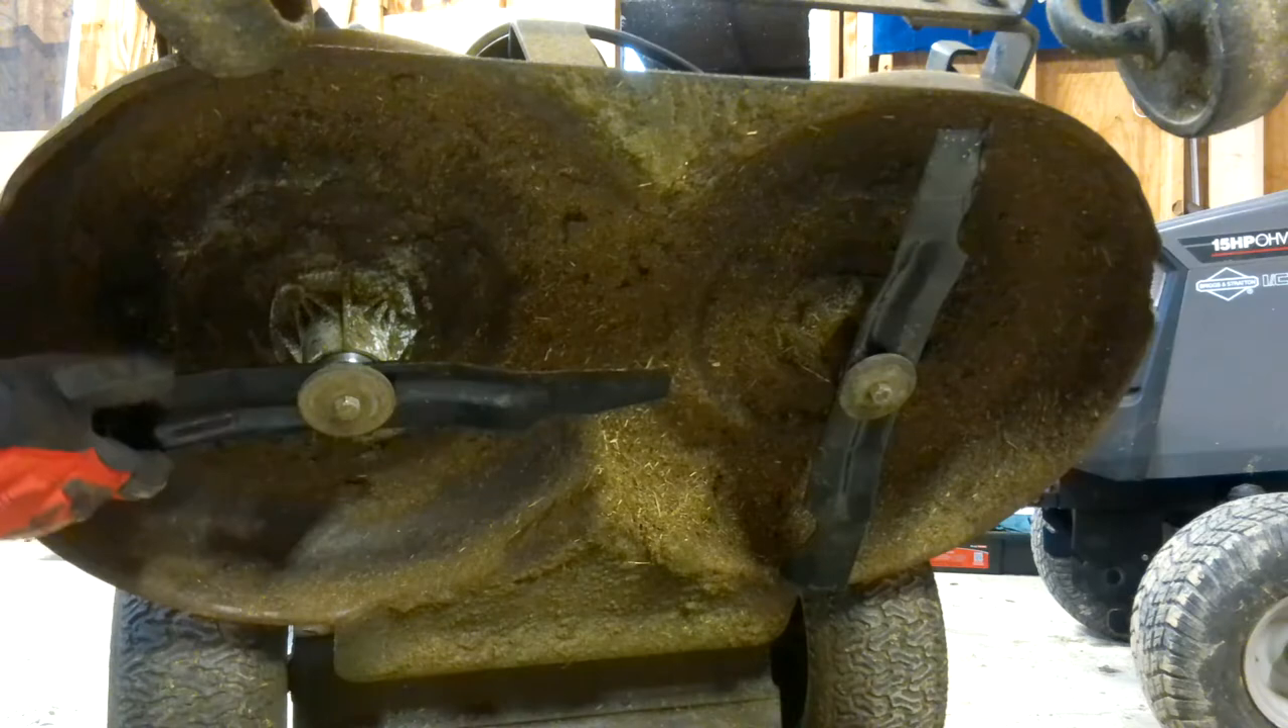And now you can see we've got everything lined up properly and the blades are not going to hit.